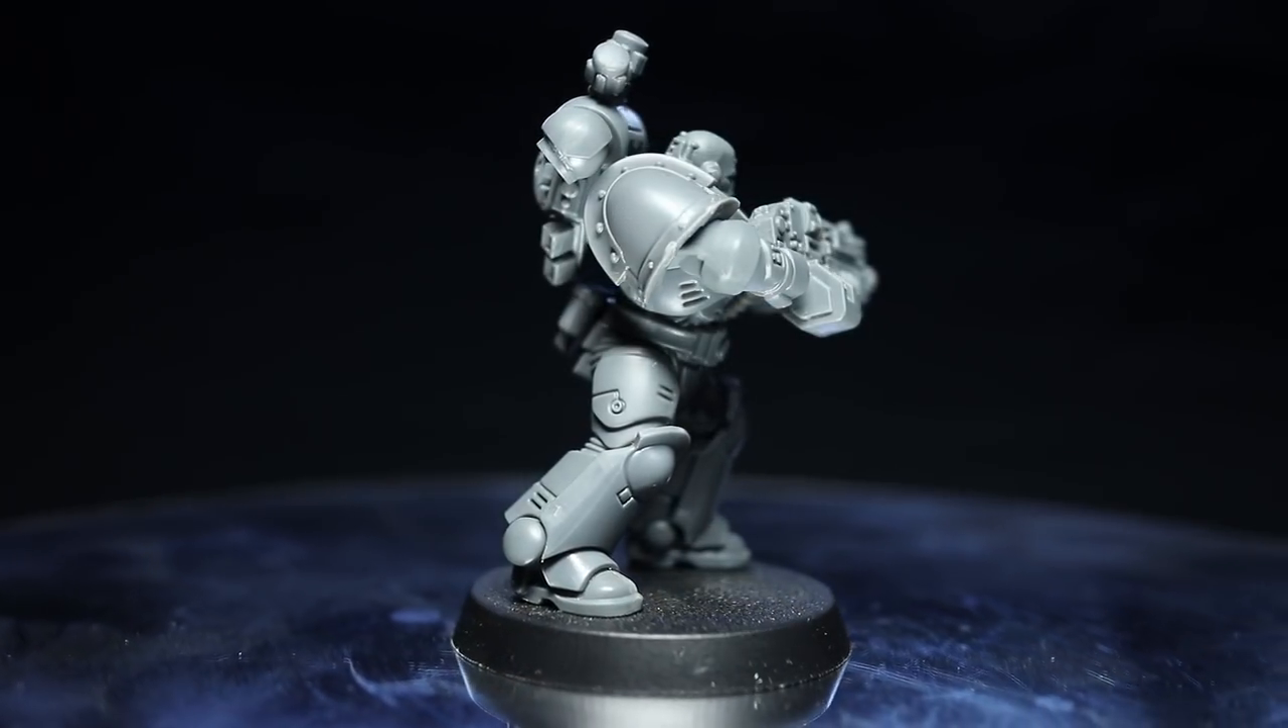And here we have the fully assembled Death Guard Primaris.